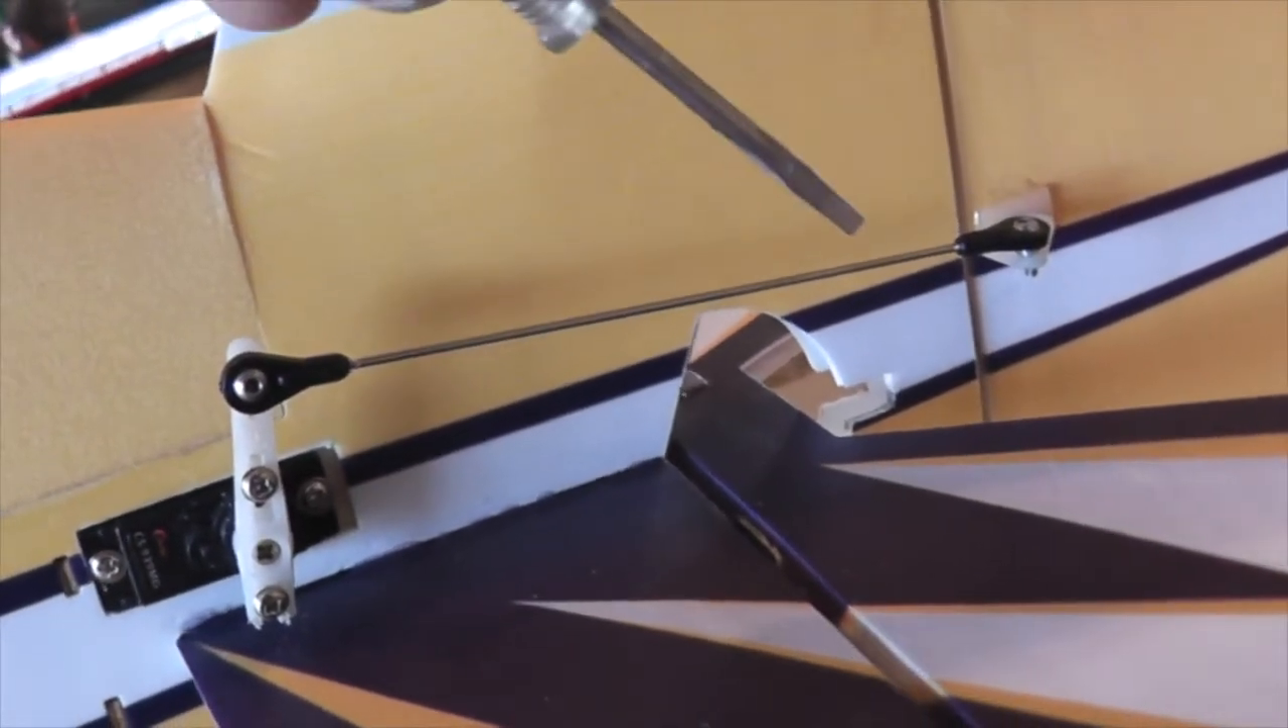And we have our 90 degrees right here between the servo arm and the push rod.